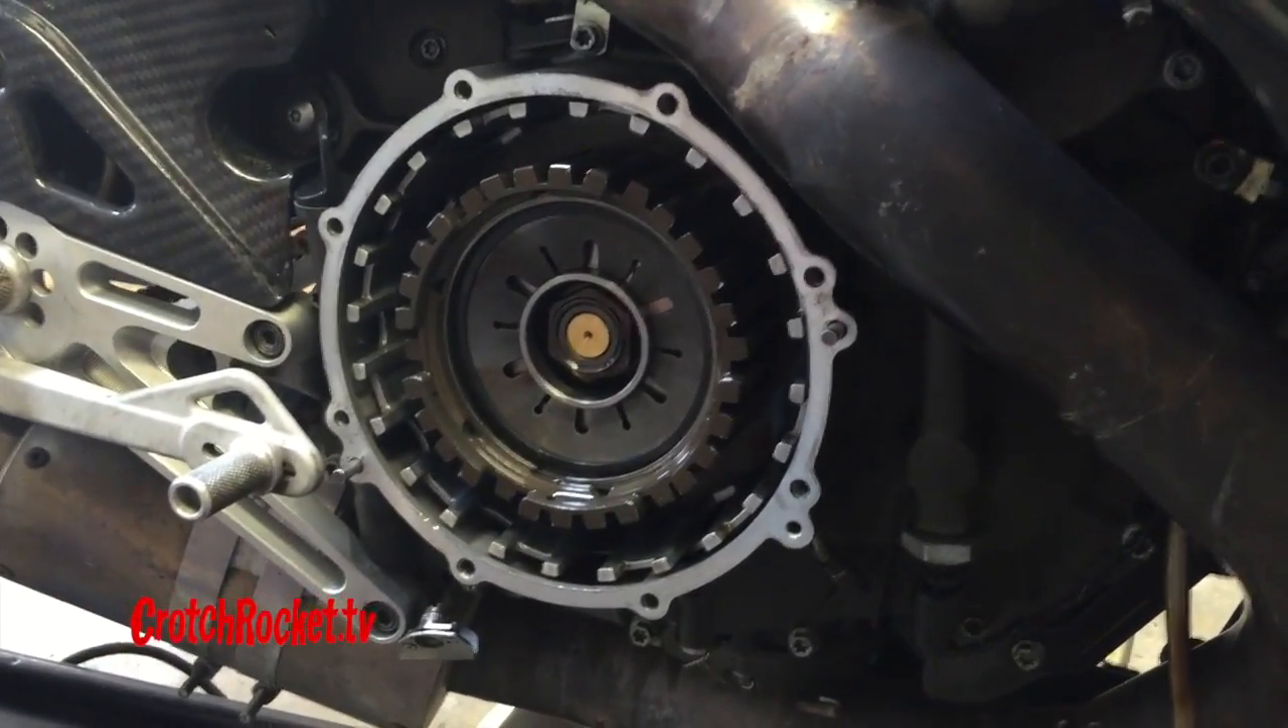The clutch cover is off and I've got the clutch pack out of the clutch.